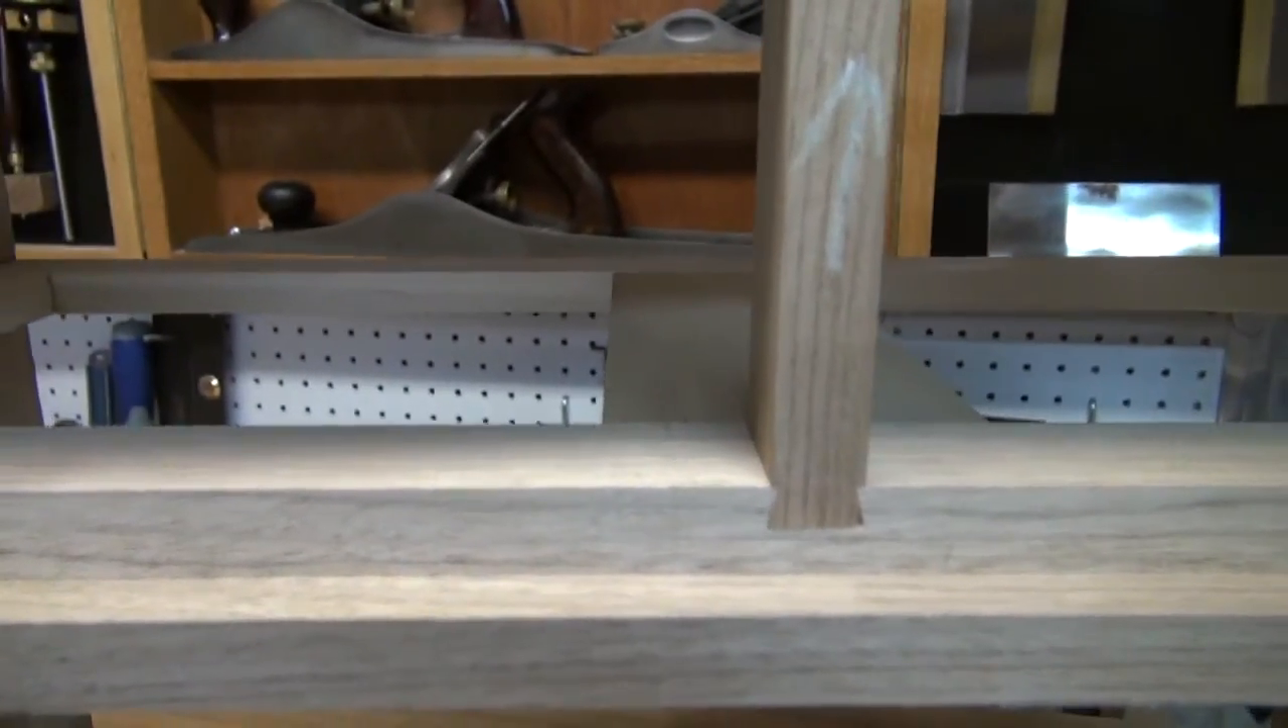And here you can see the sliding dovetails that I did. They're a really nice fit. Not really any noticeable gaps in the joinery there.